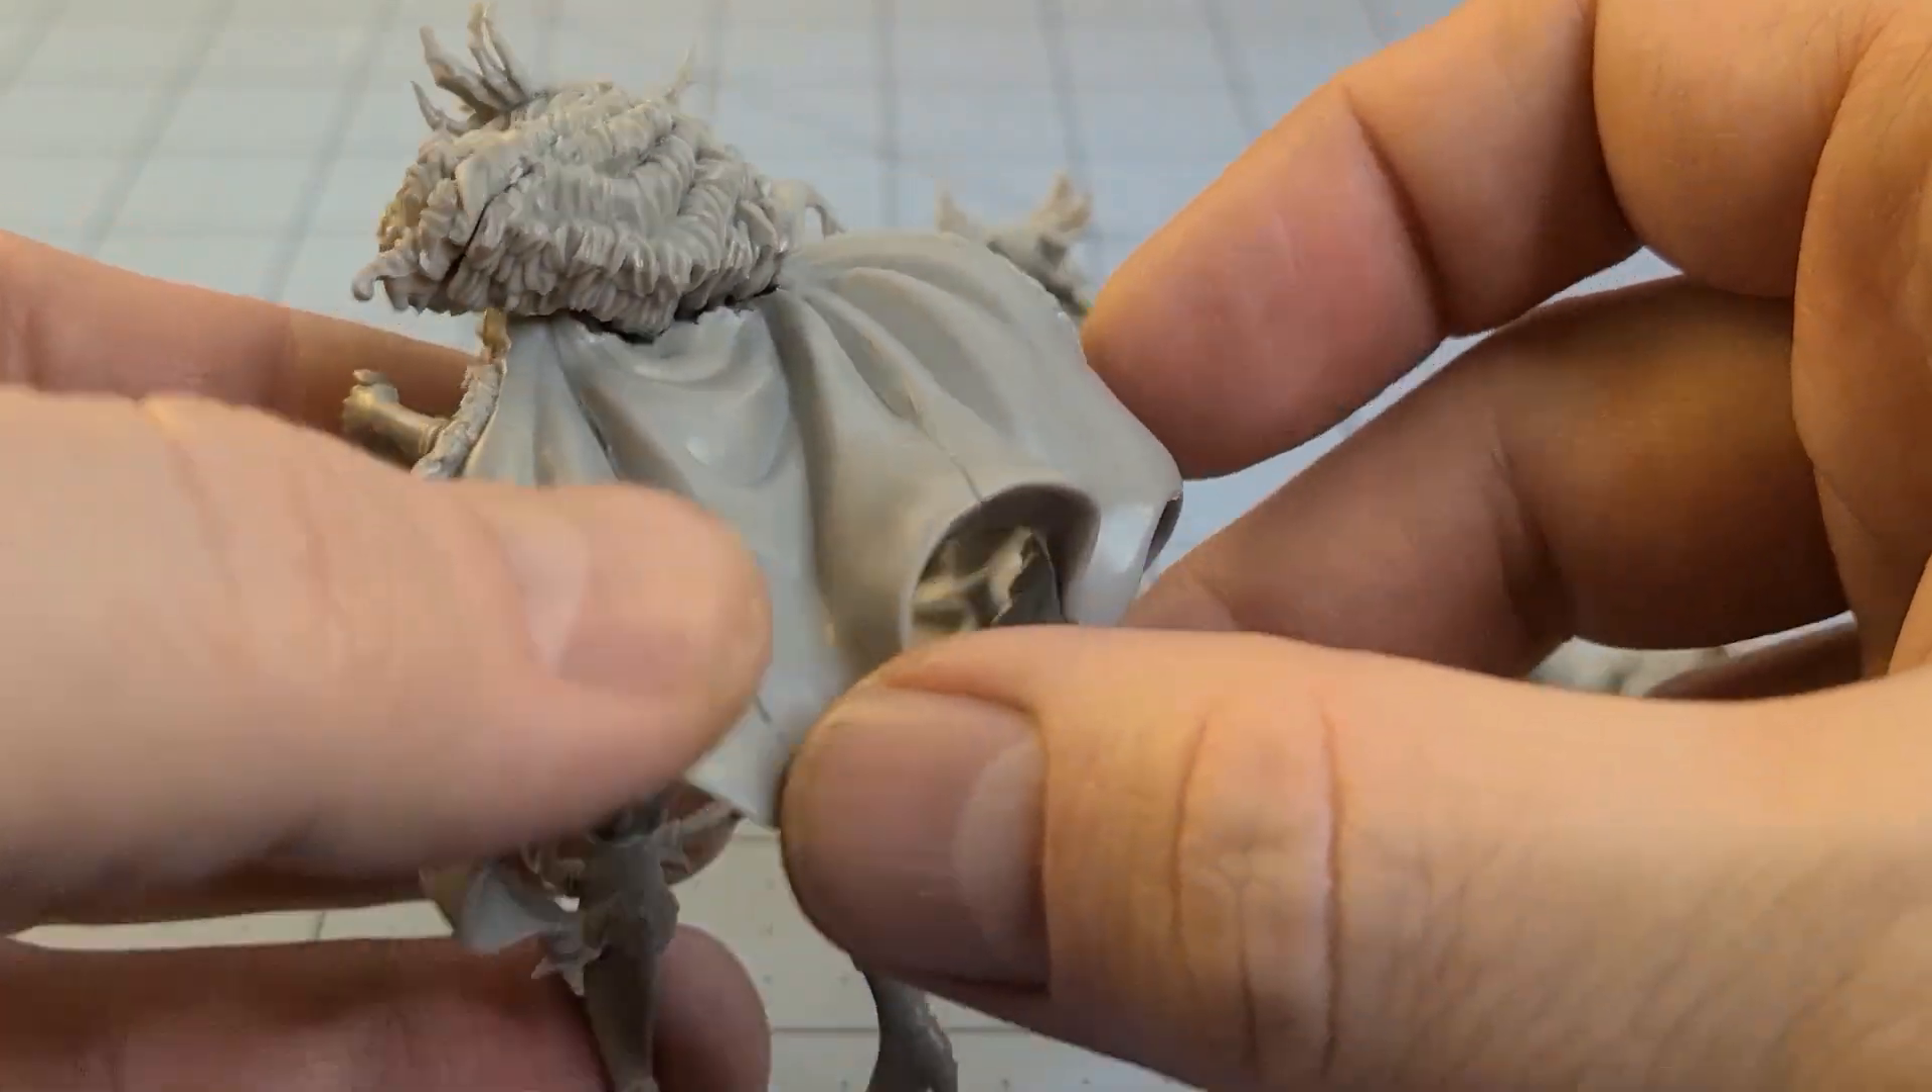Her cape is definitely going to need some gaps filled. There's some pretty obvious seams there.